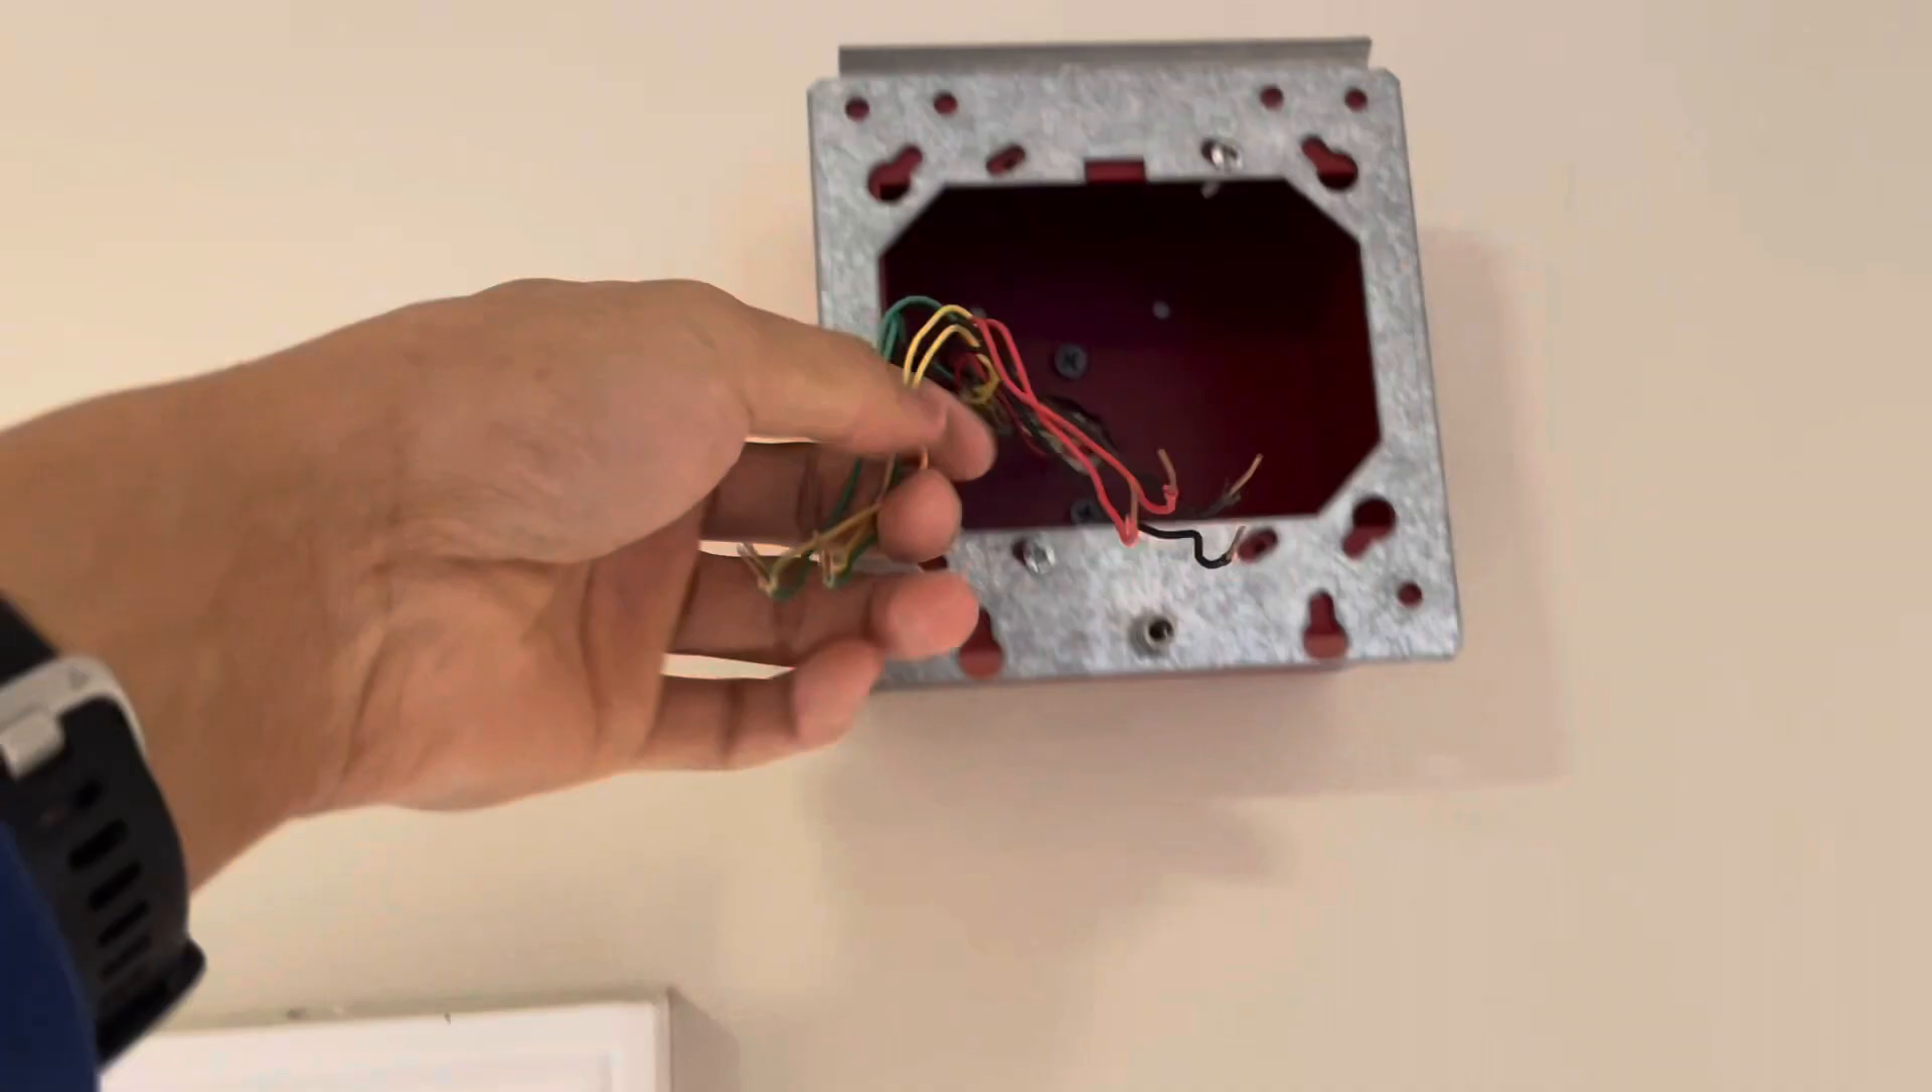So there we go the box is attached to the mounting.